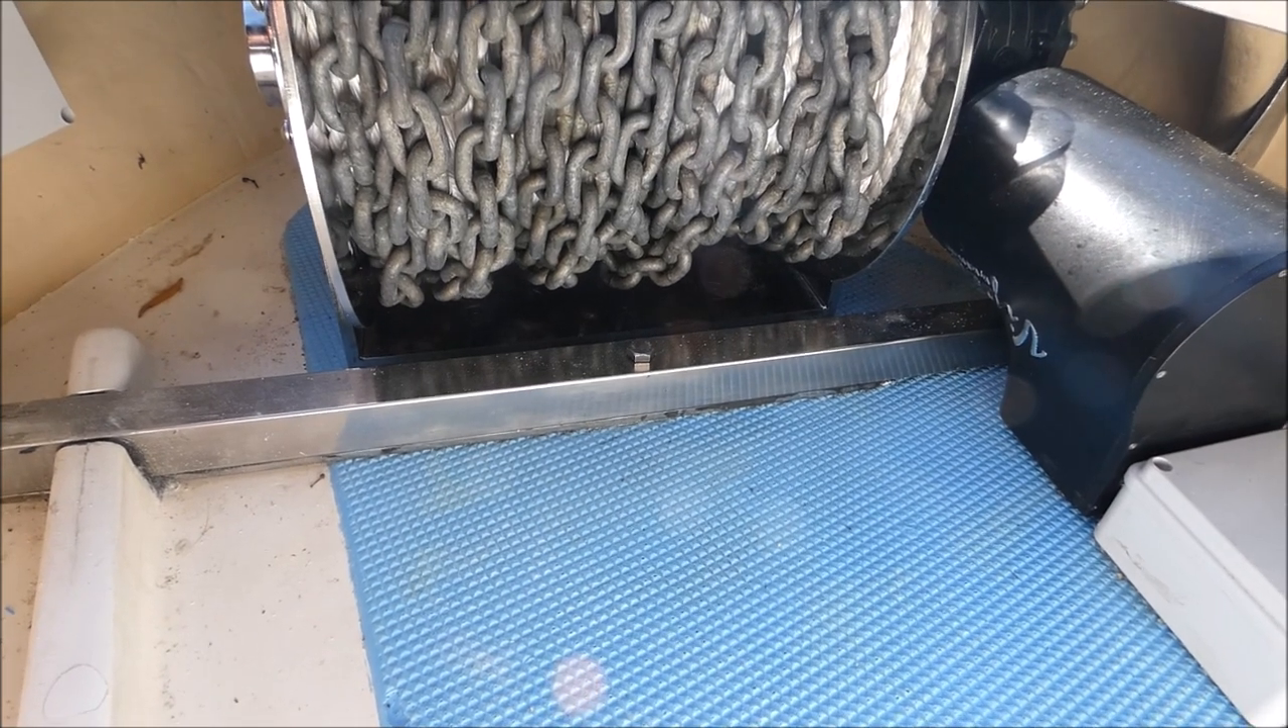Behind the winch we have bolted a cross member stainless steel 32mm stainless steel bar across the cockpit floor, the anchor well floor.